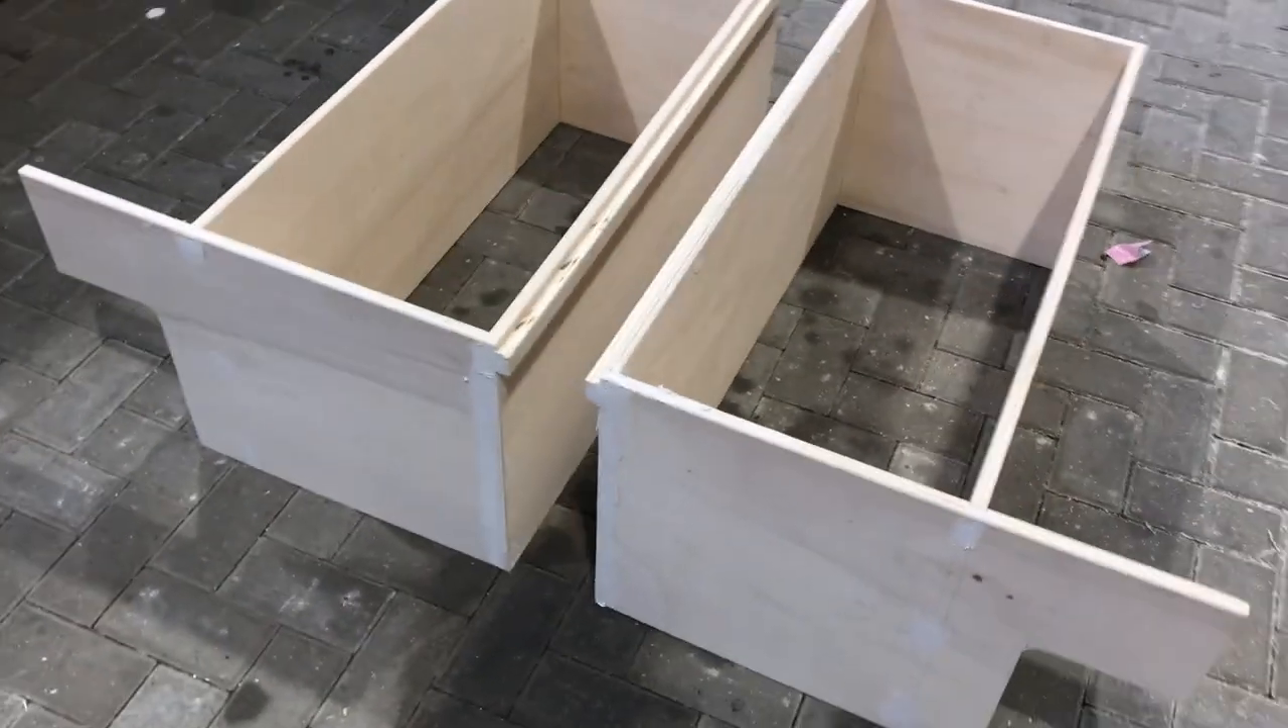So here's the first two boxes started to be assembled and we'll go and have a little dry fit inside the van and see how they look.